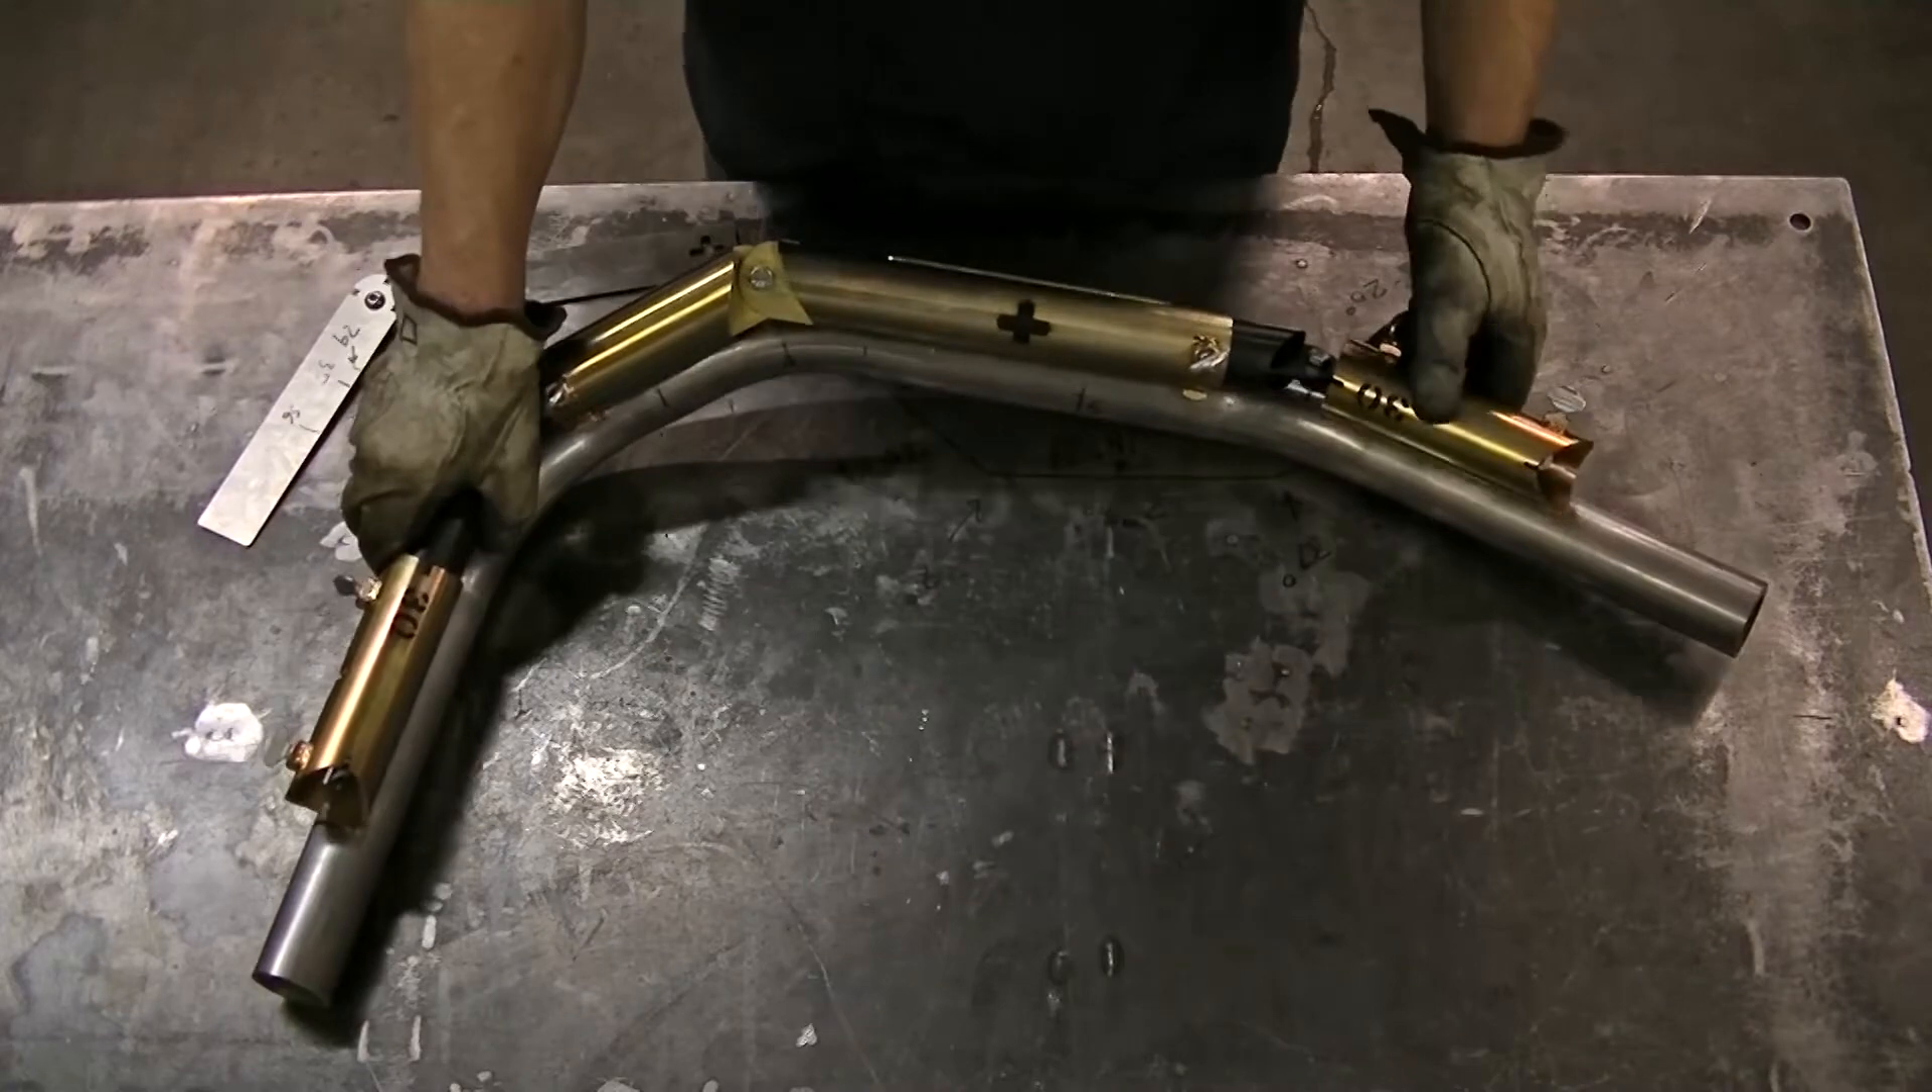I got lucky that the jig still sits on top of the tube.